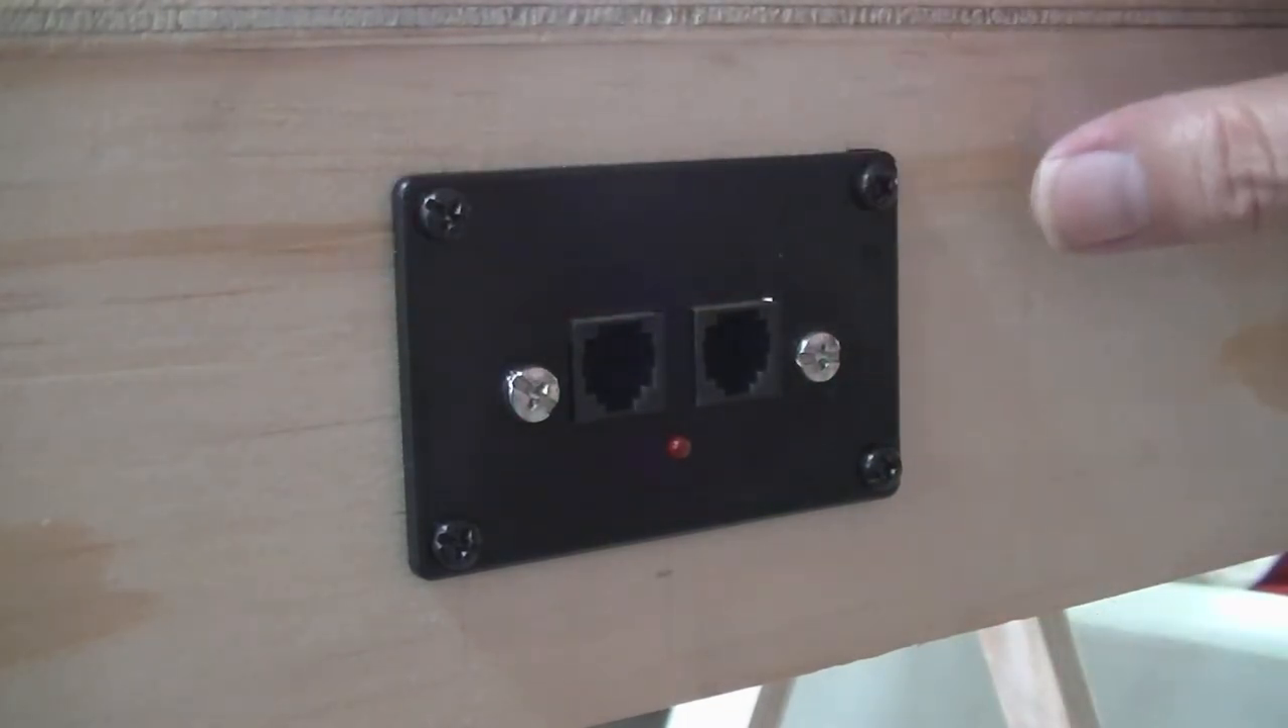All right so that is the panel installed.